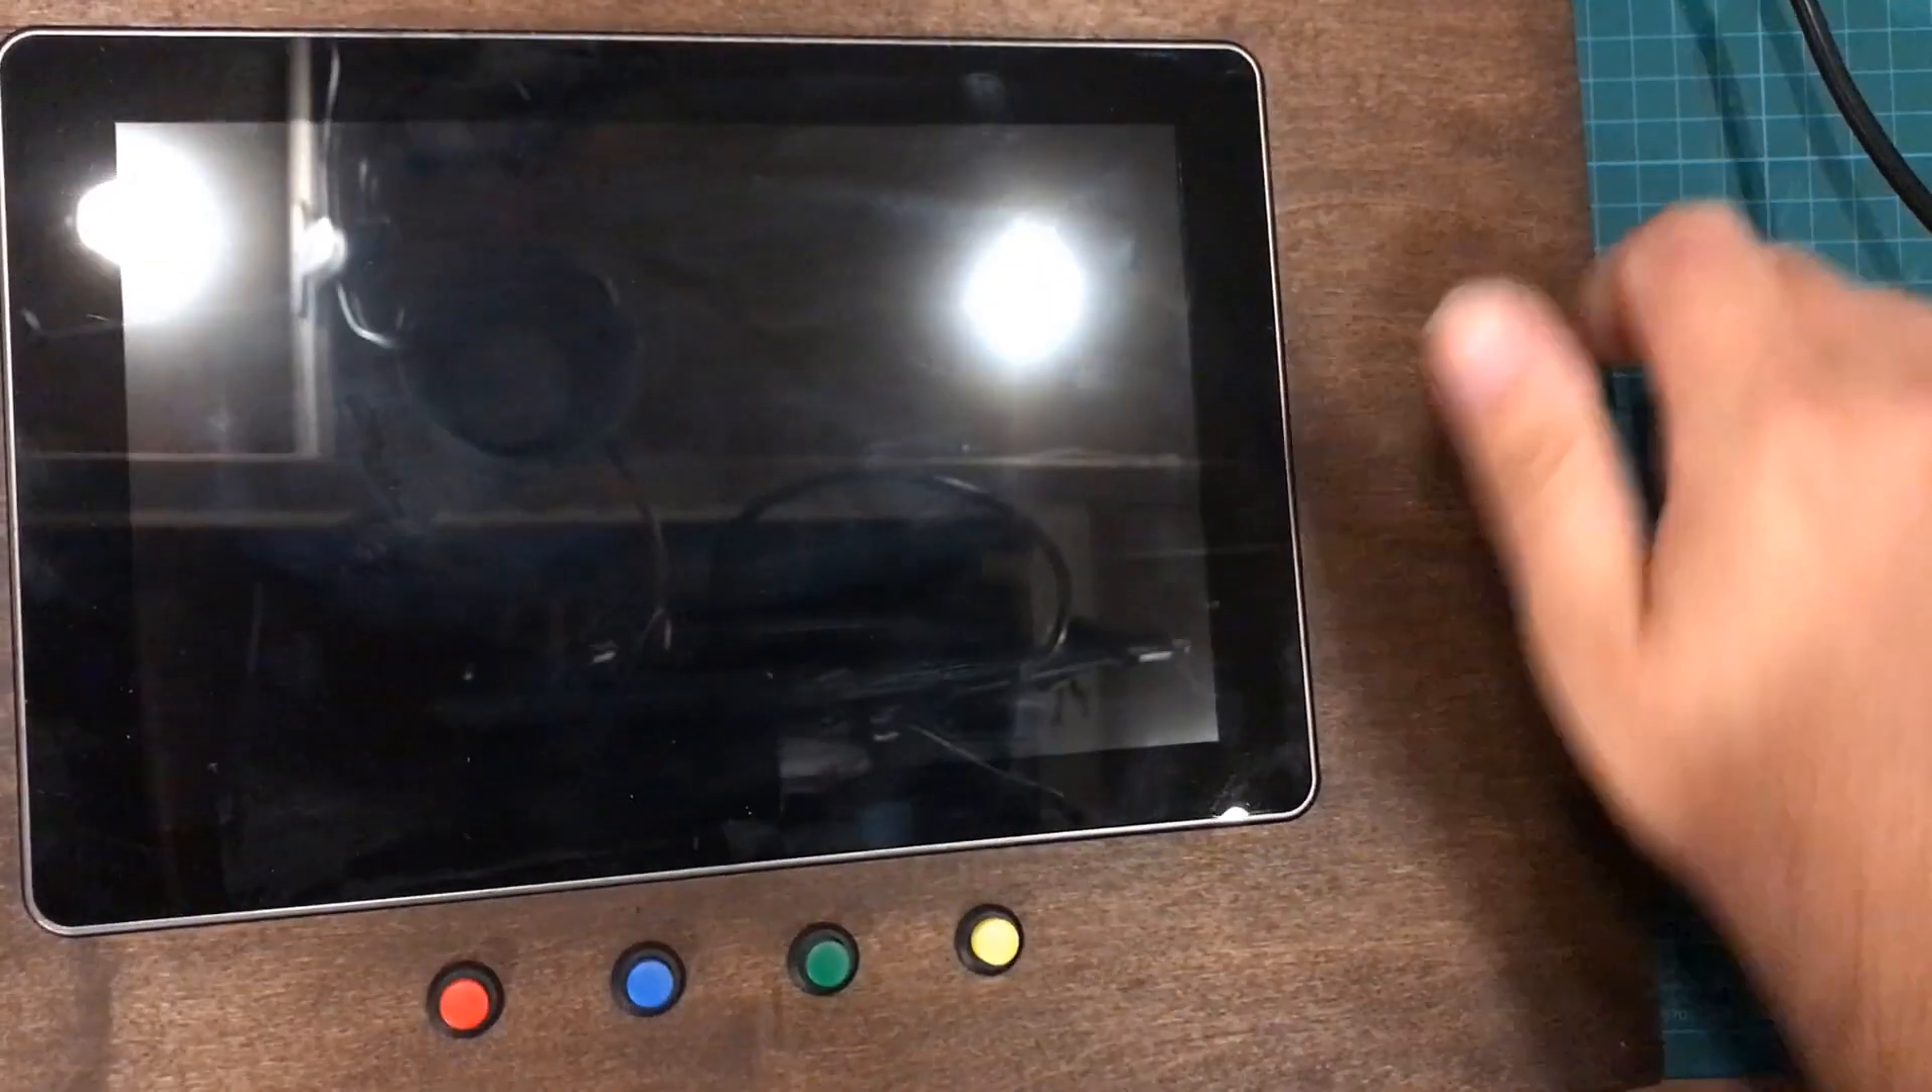So I've got the Raspad mounted in the actual bezel here for it and I've got these four buttons.